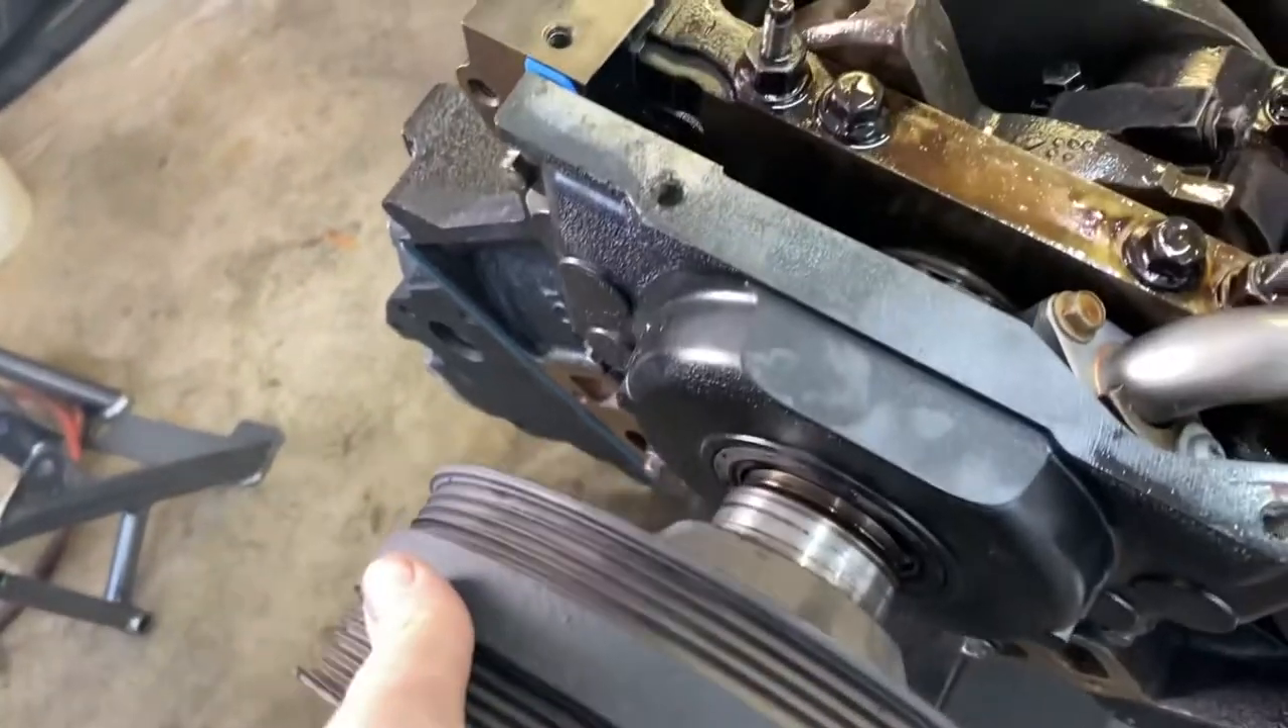All right, the balancer is sitting on just barely.